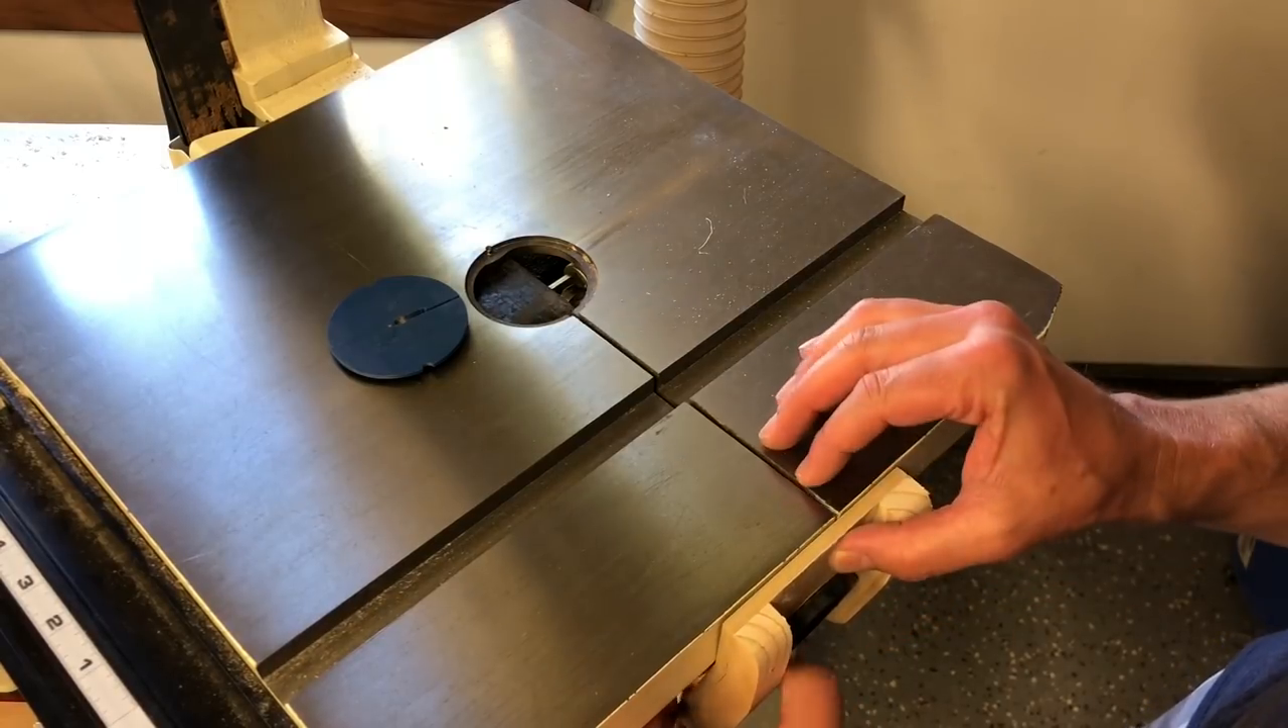All right, so I reinstalled the table on the bandsaw and now I want to see where this Fits here.